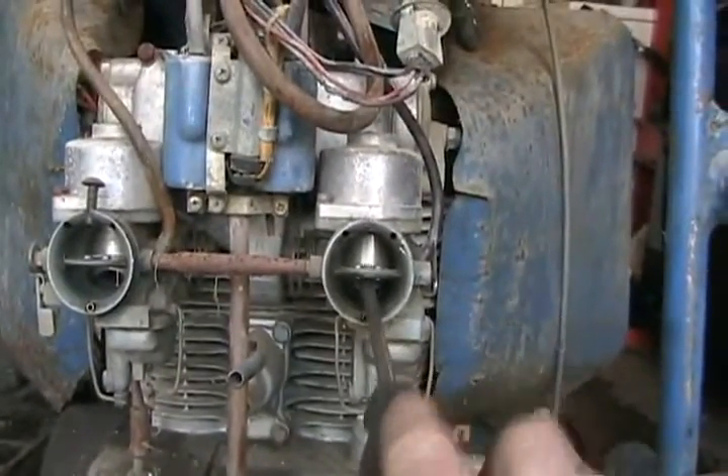So, I took the air cleaner assembly off that I built to check out the carburetors.